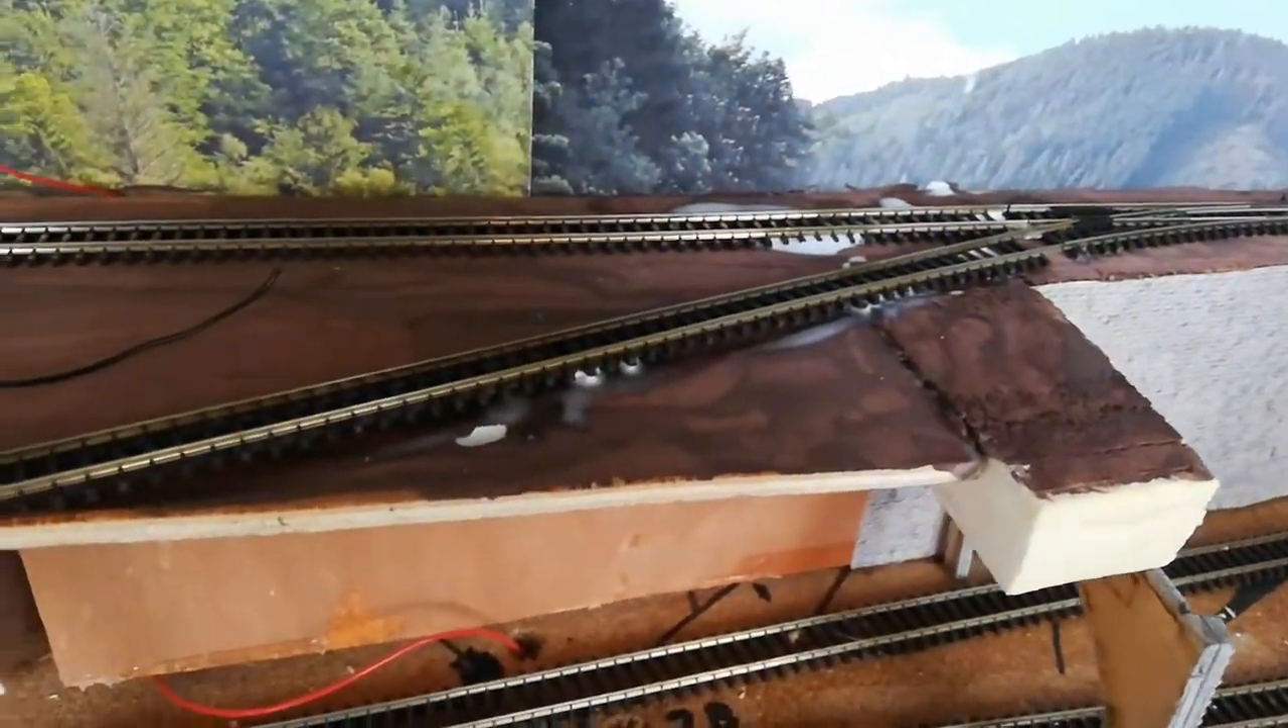I've stuck down the junction there and then I've created the track stuck that down there.